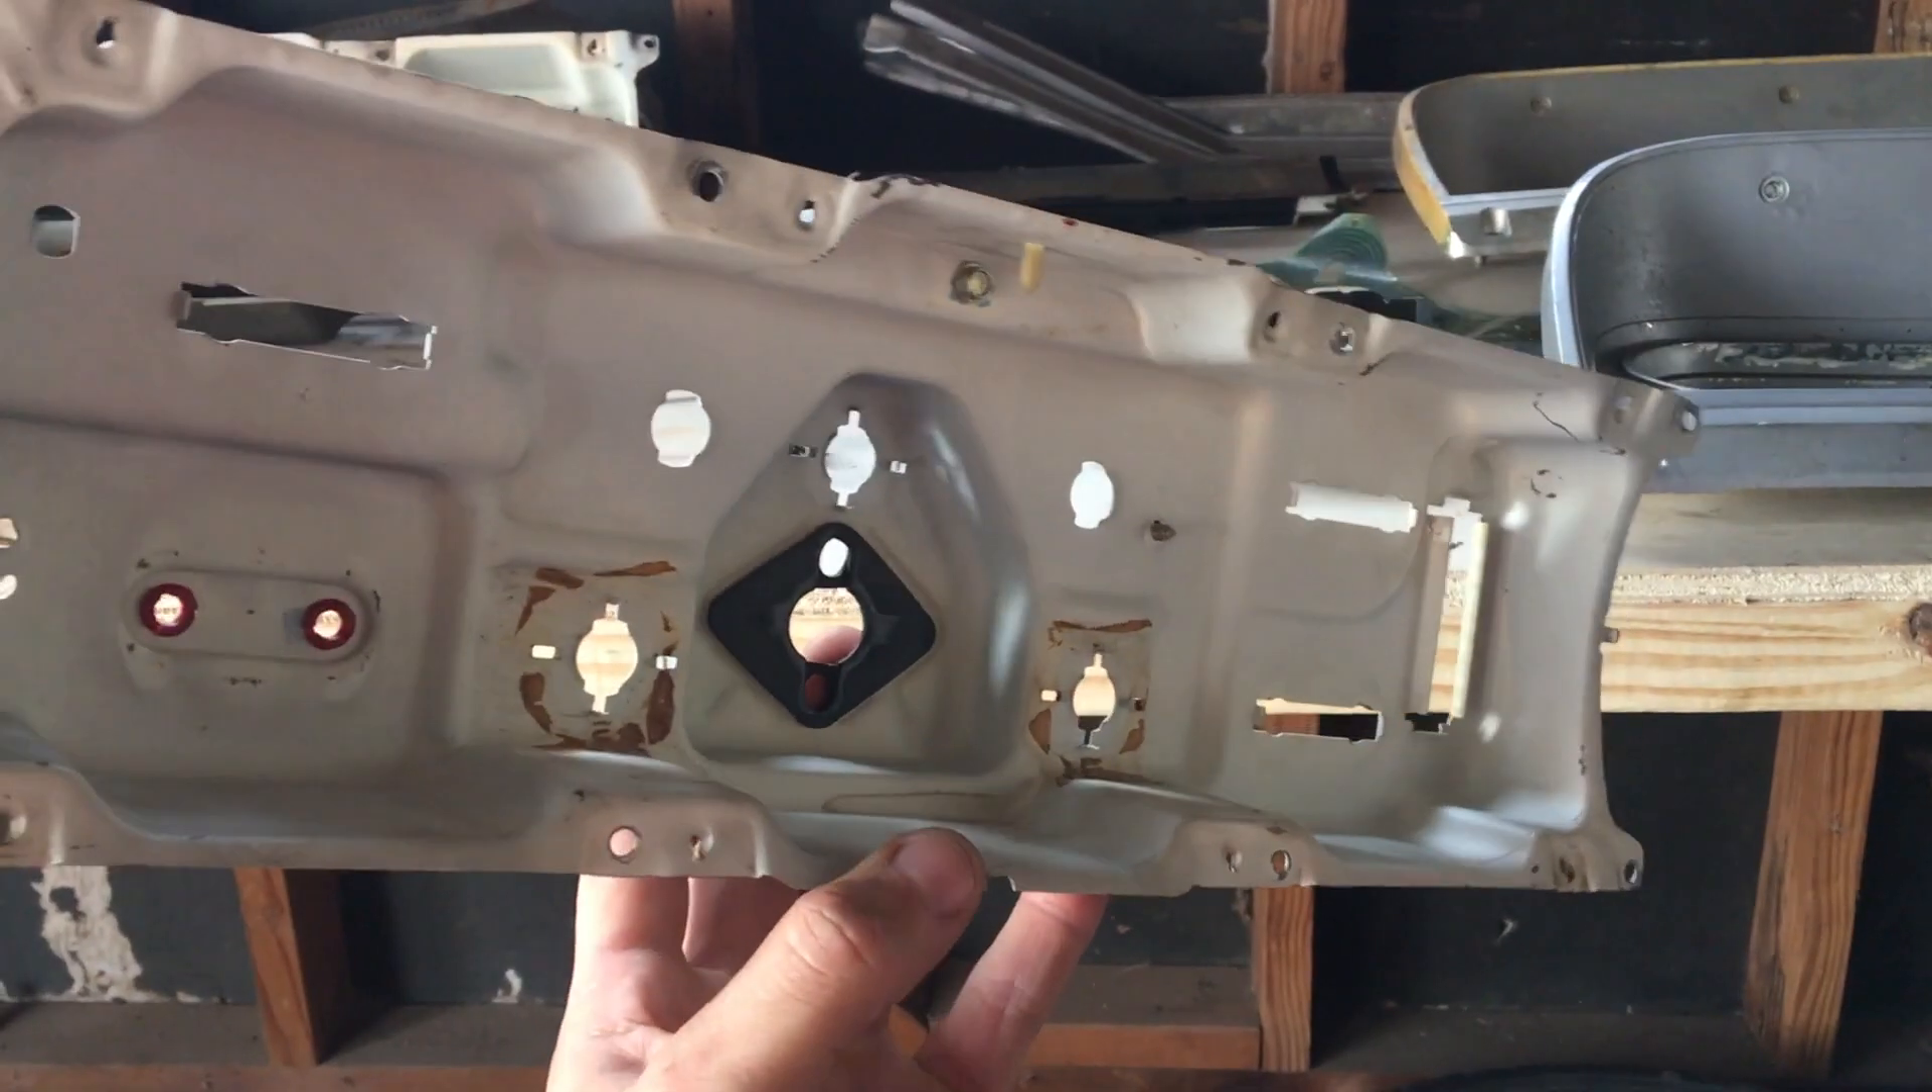Okay so I removed all the gauges out of my gauge cluster here you could call it.